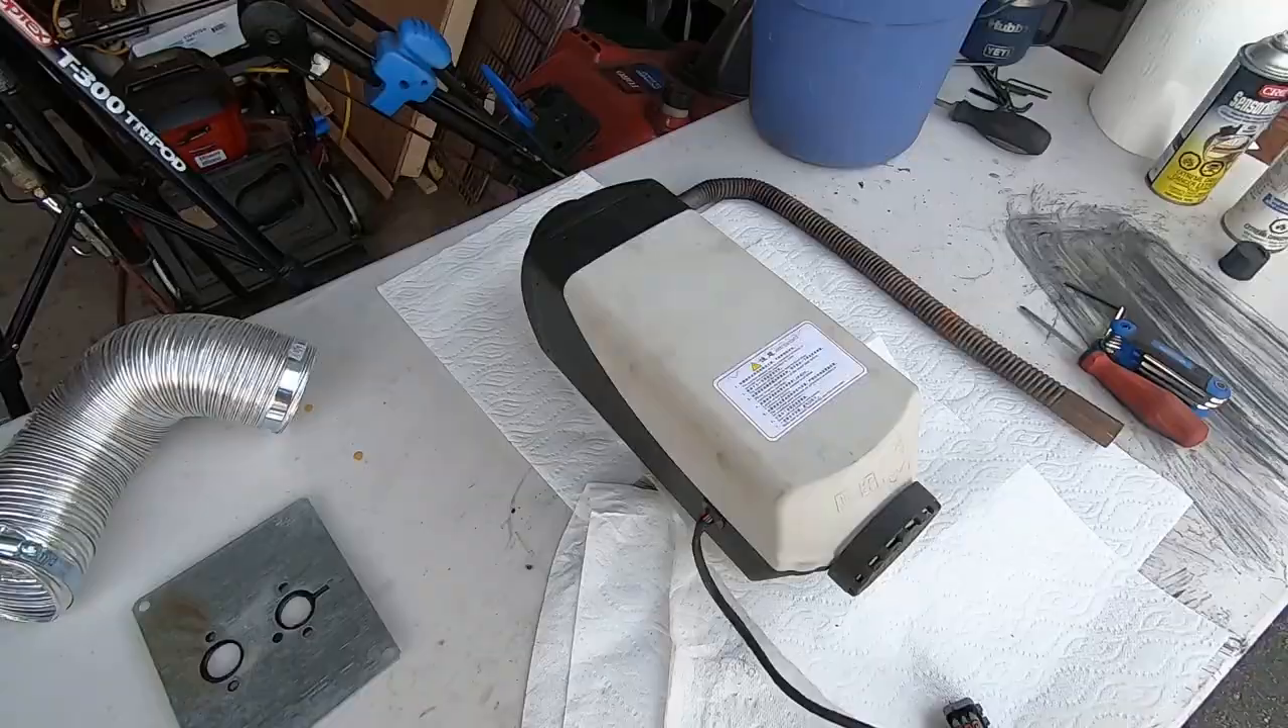Okay, so the unit's all back together now.